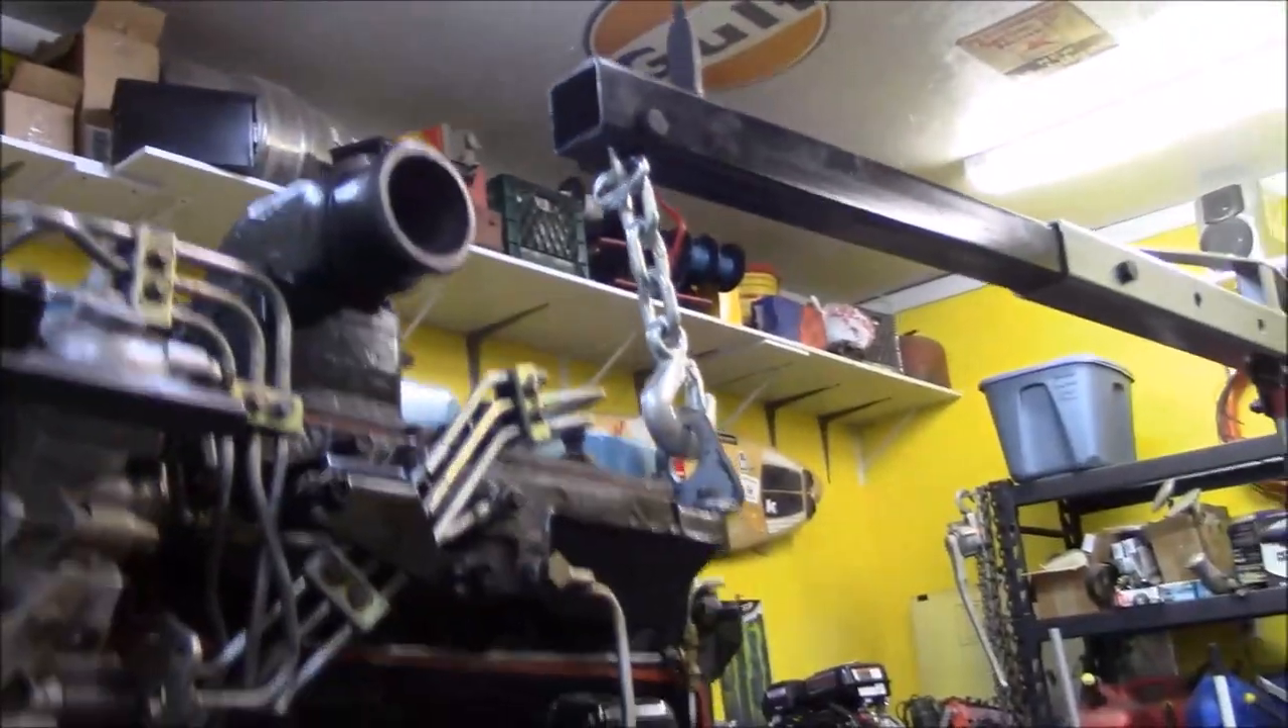I still have the cherry picker hooked up.